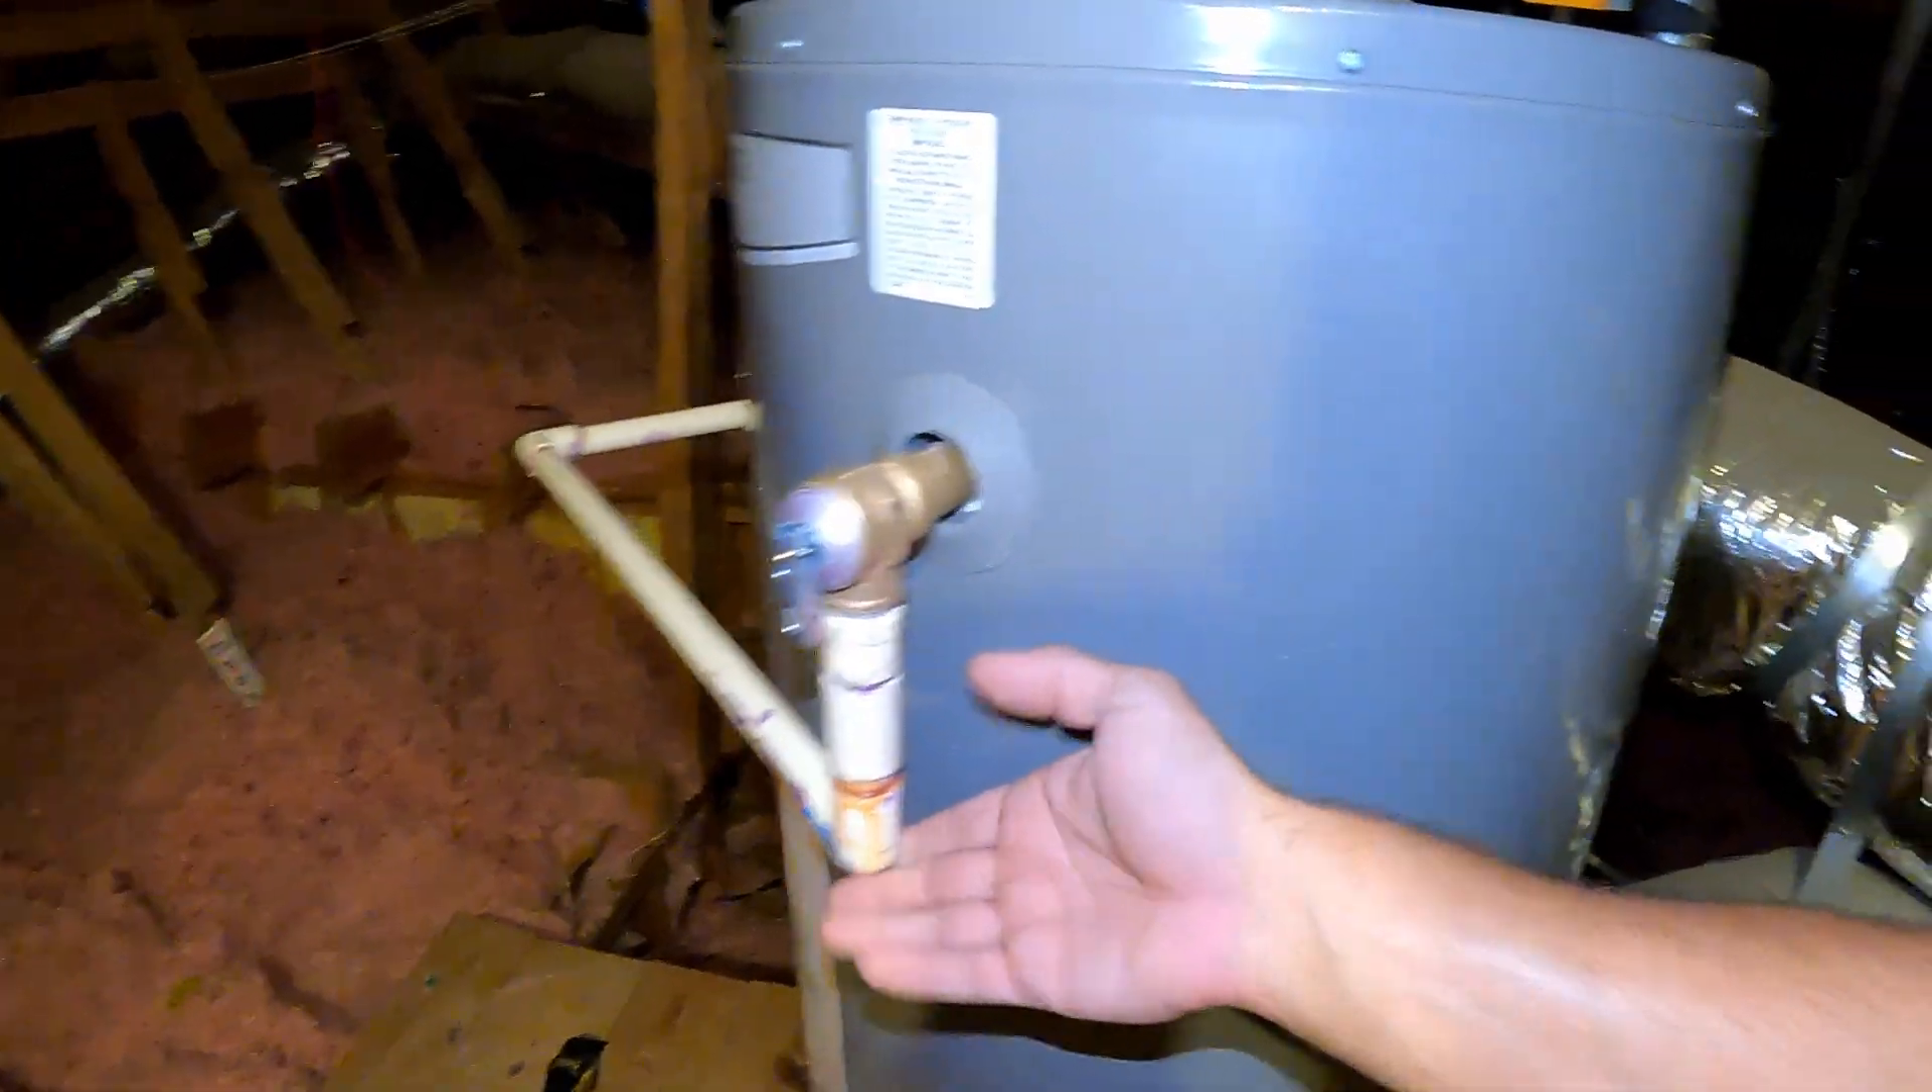TPR valve is secured. The pipe is connected.